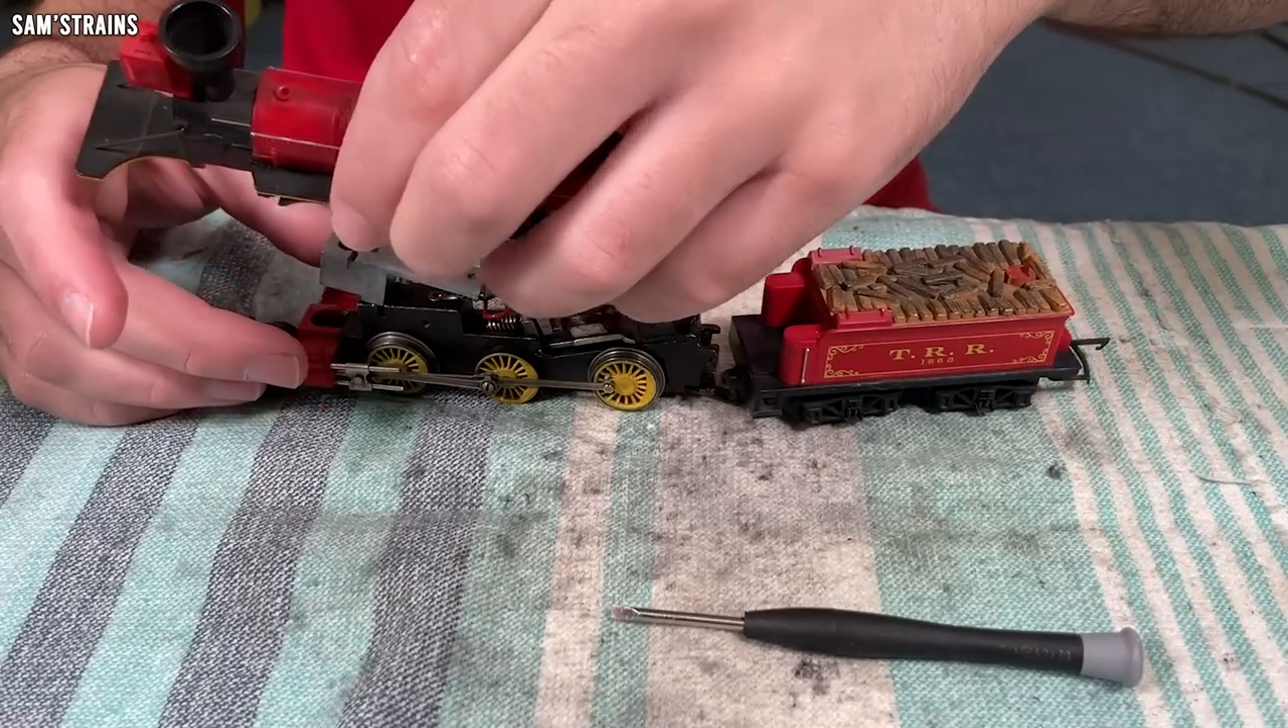And finally, the body is off.